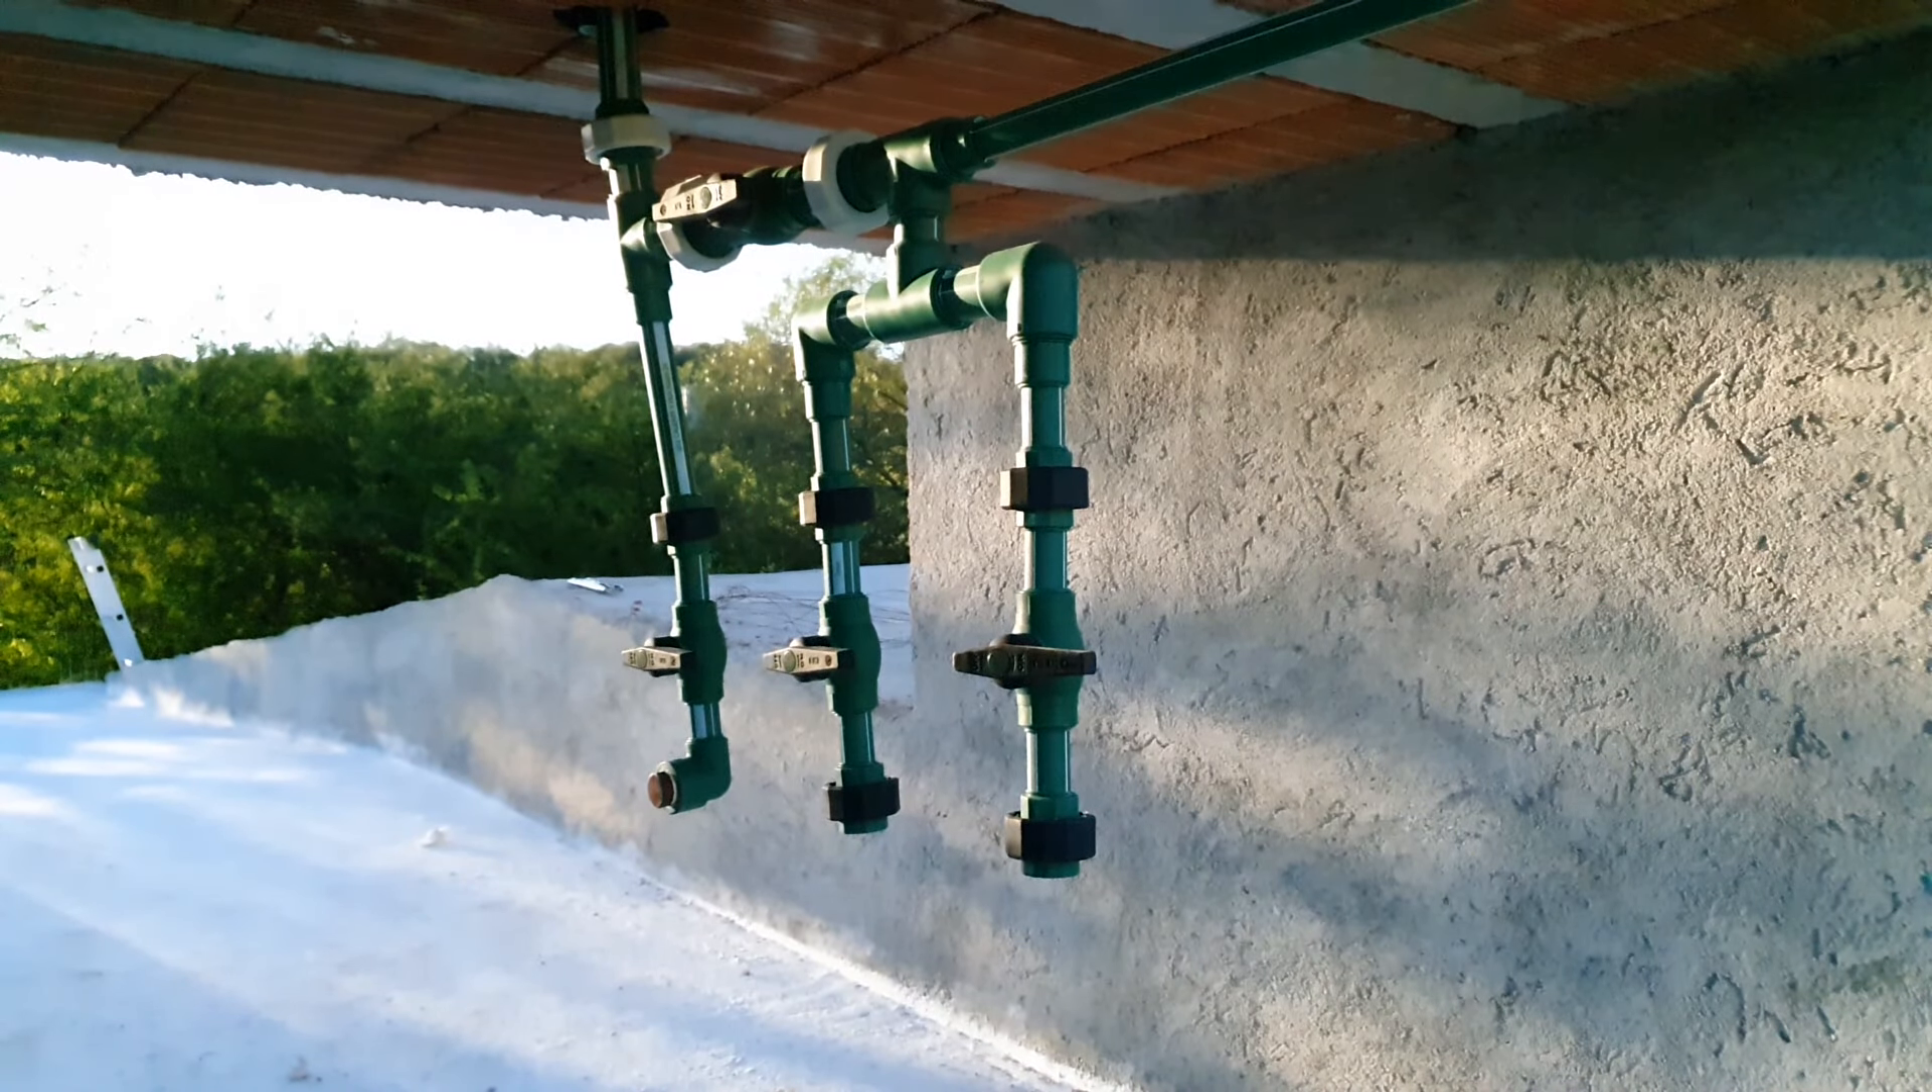Acá pueden ver cómo queda ya el colector y las bajadas ya instaladas.